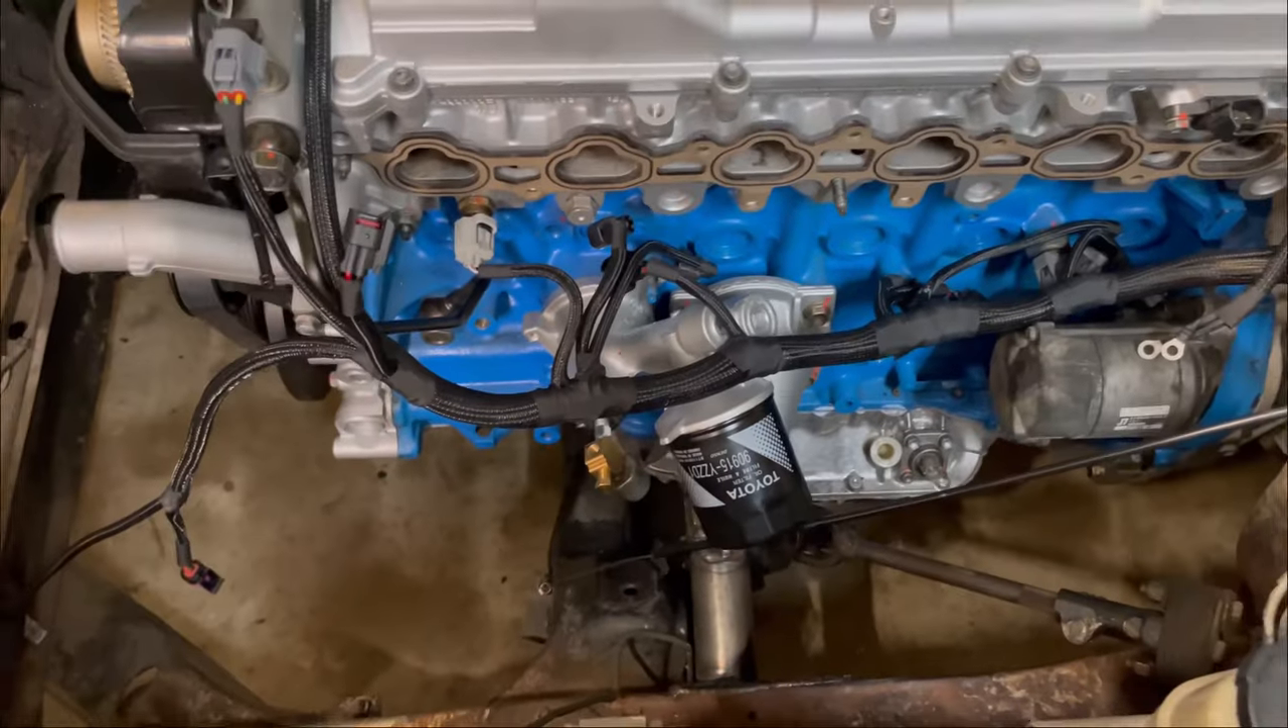So i've already started kind of putting the harness in place.